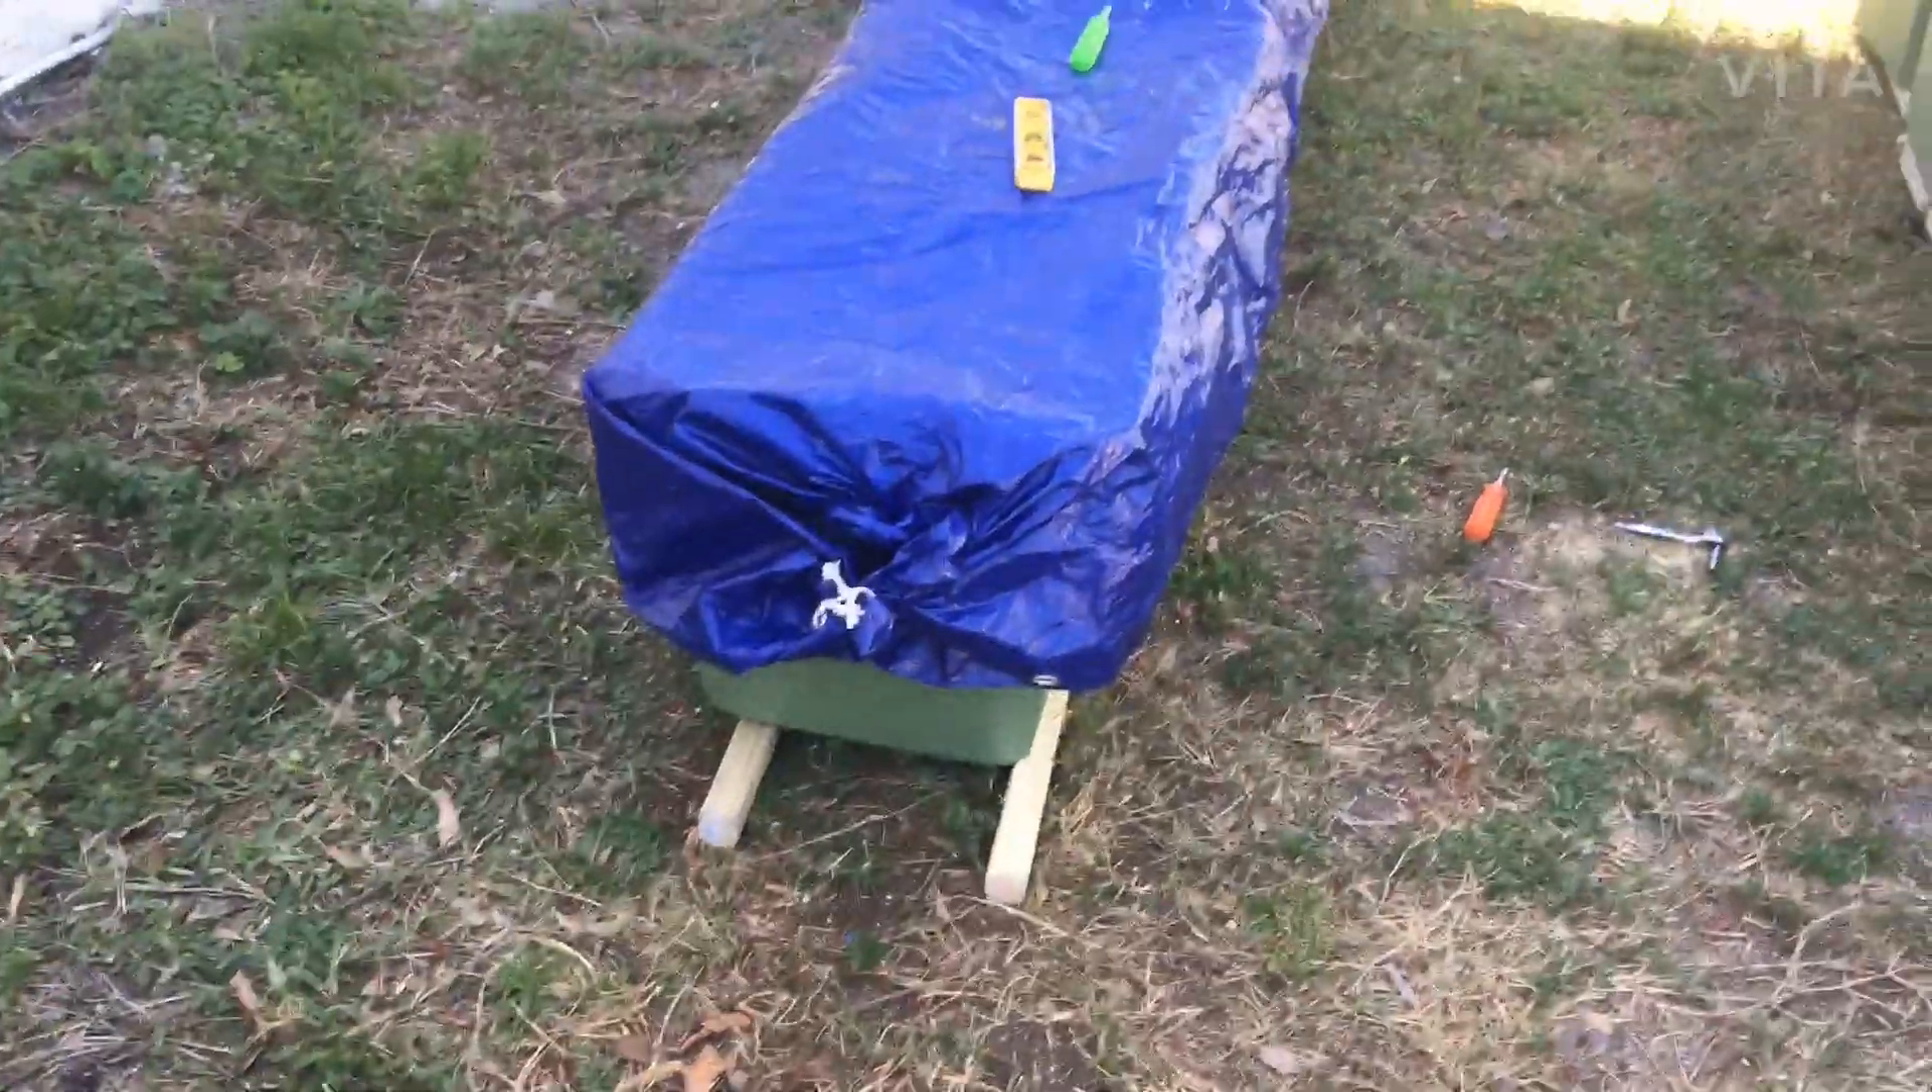So, got the tarp laid on top. Gonna put the top rails on in a second.